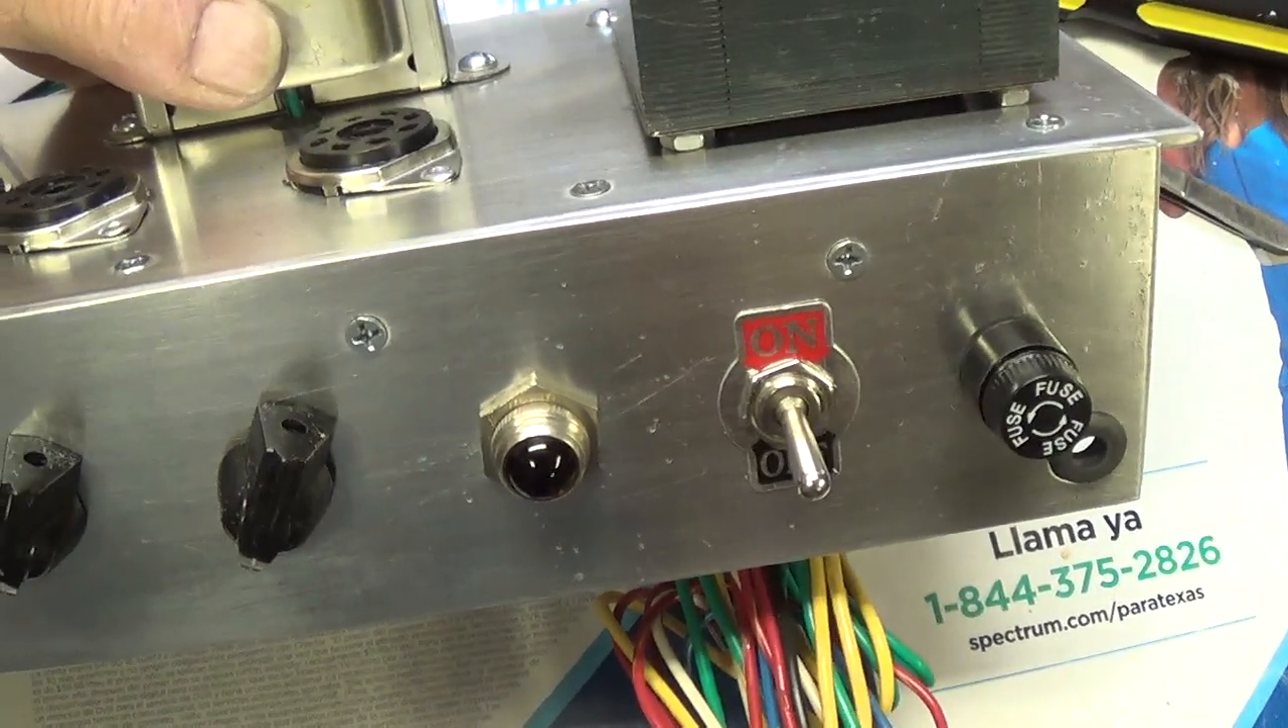Our control panel is all assembled and attached to the front.